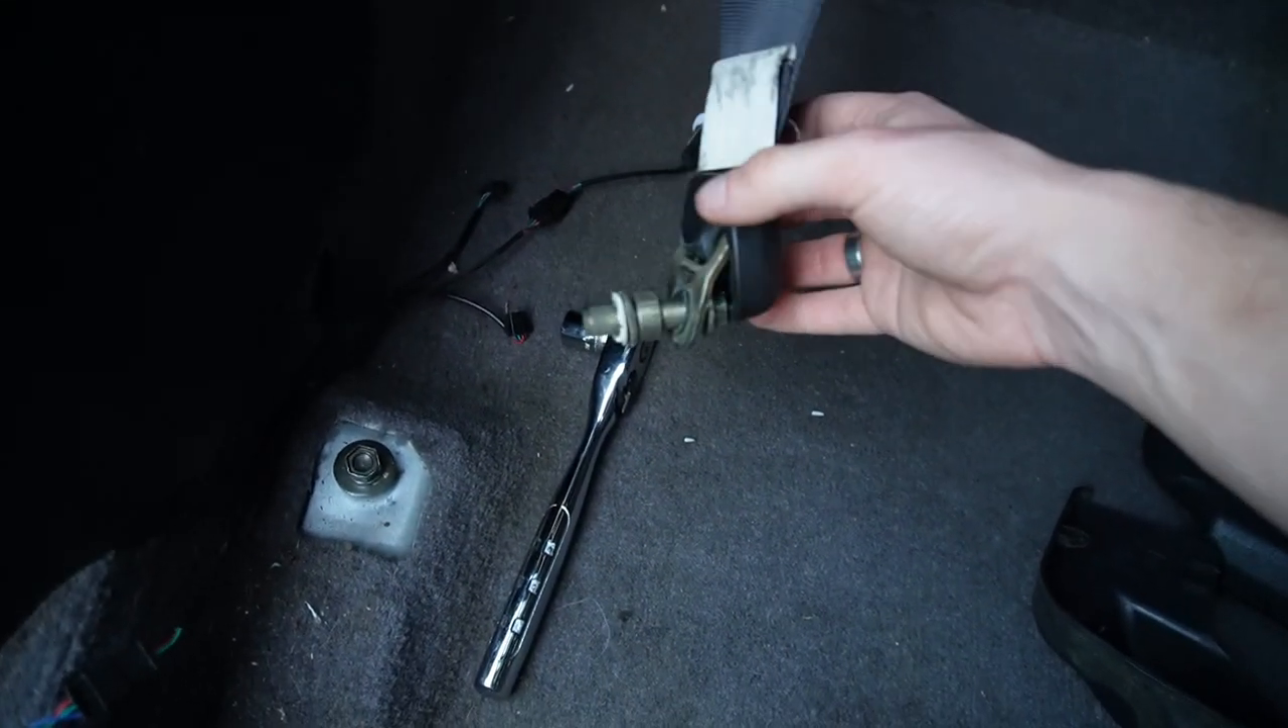I got the seatbelt bottom undone.